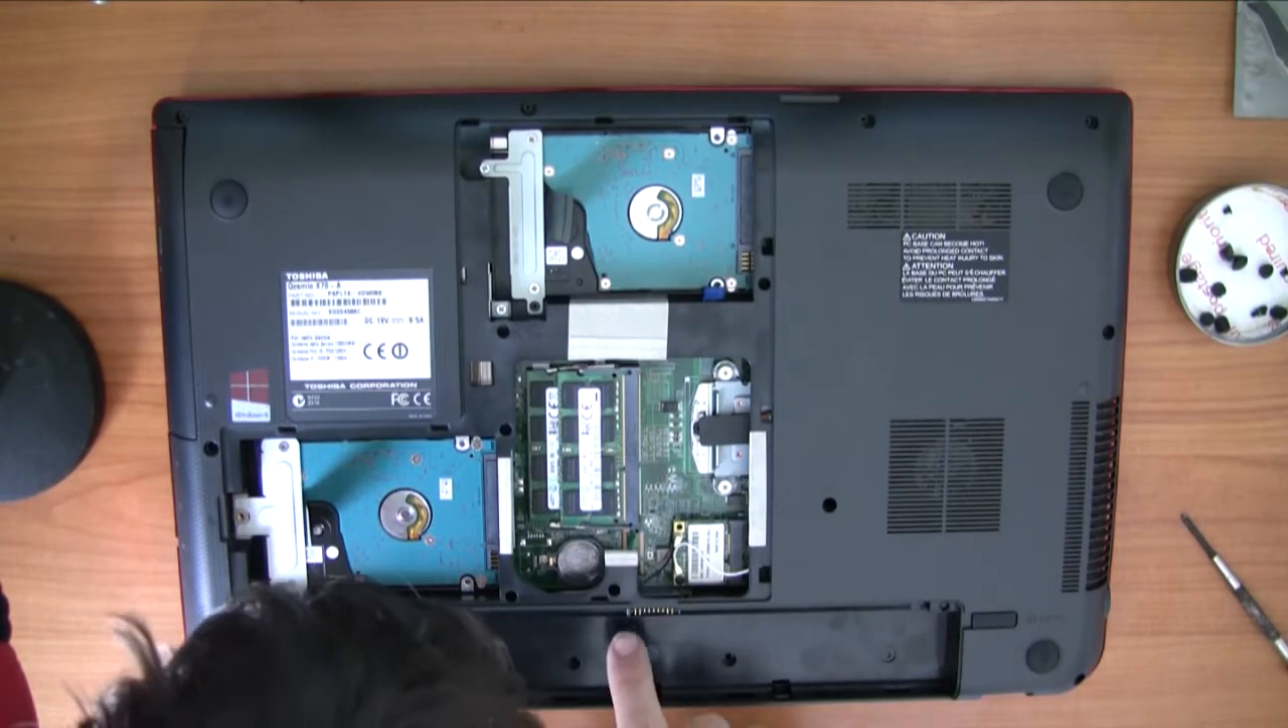All right so now i've put i've missed out on that part but i've uh put the uh ram in and also the two hard drives.